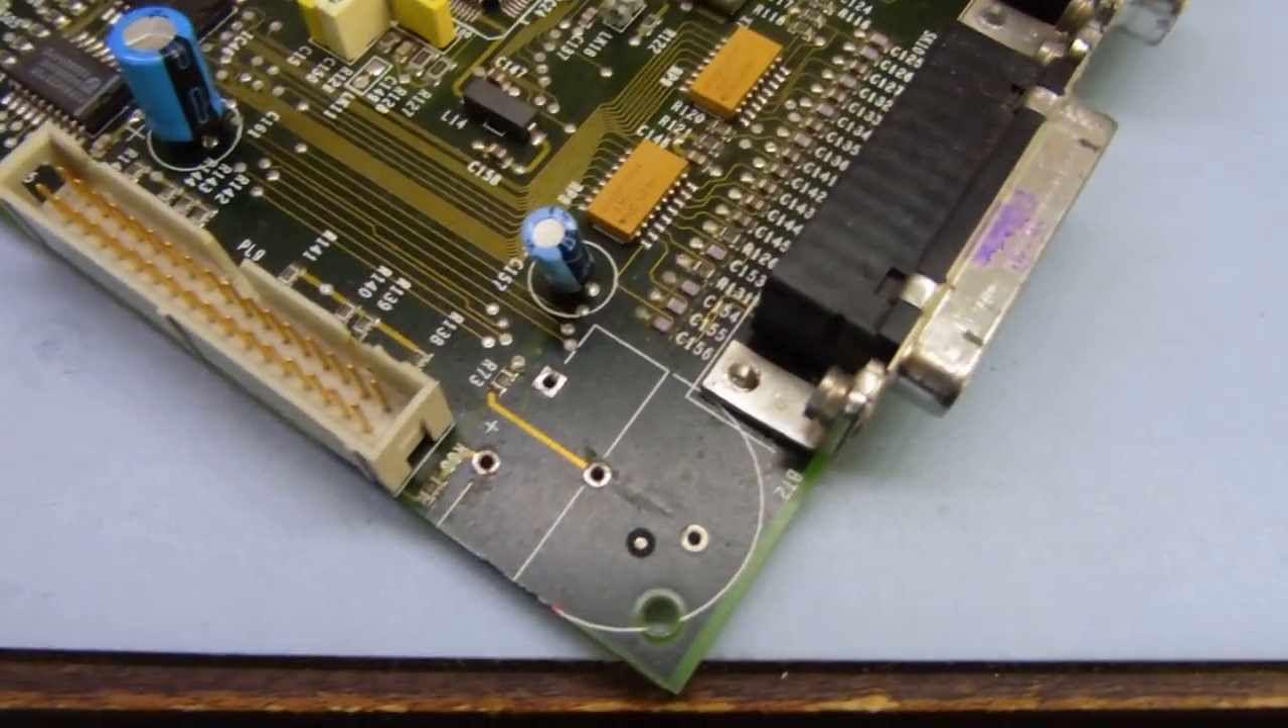So all that's really left is to replace the battery.